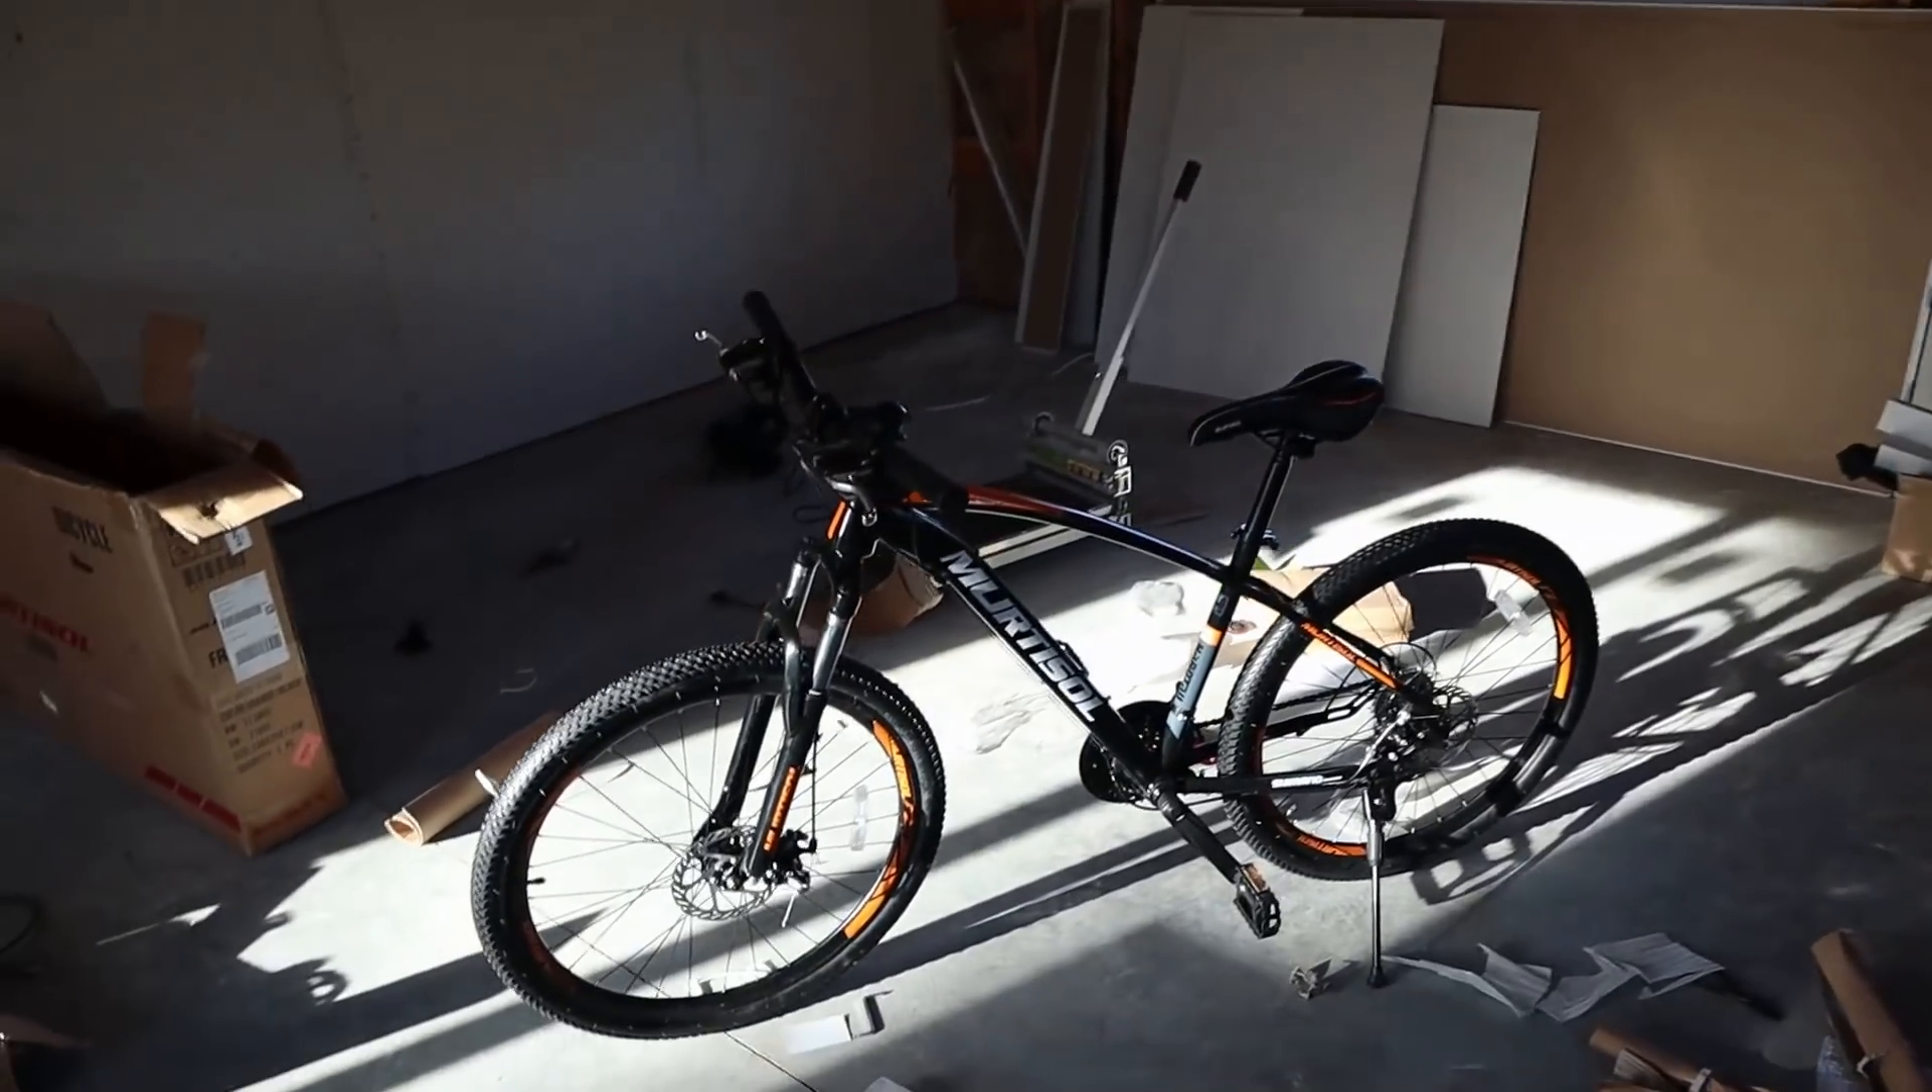All right, you guys, so it's been about 20 minutes and I just finished assembling the bike.